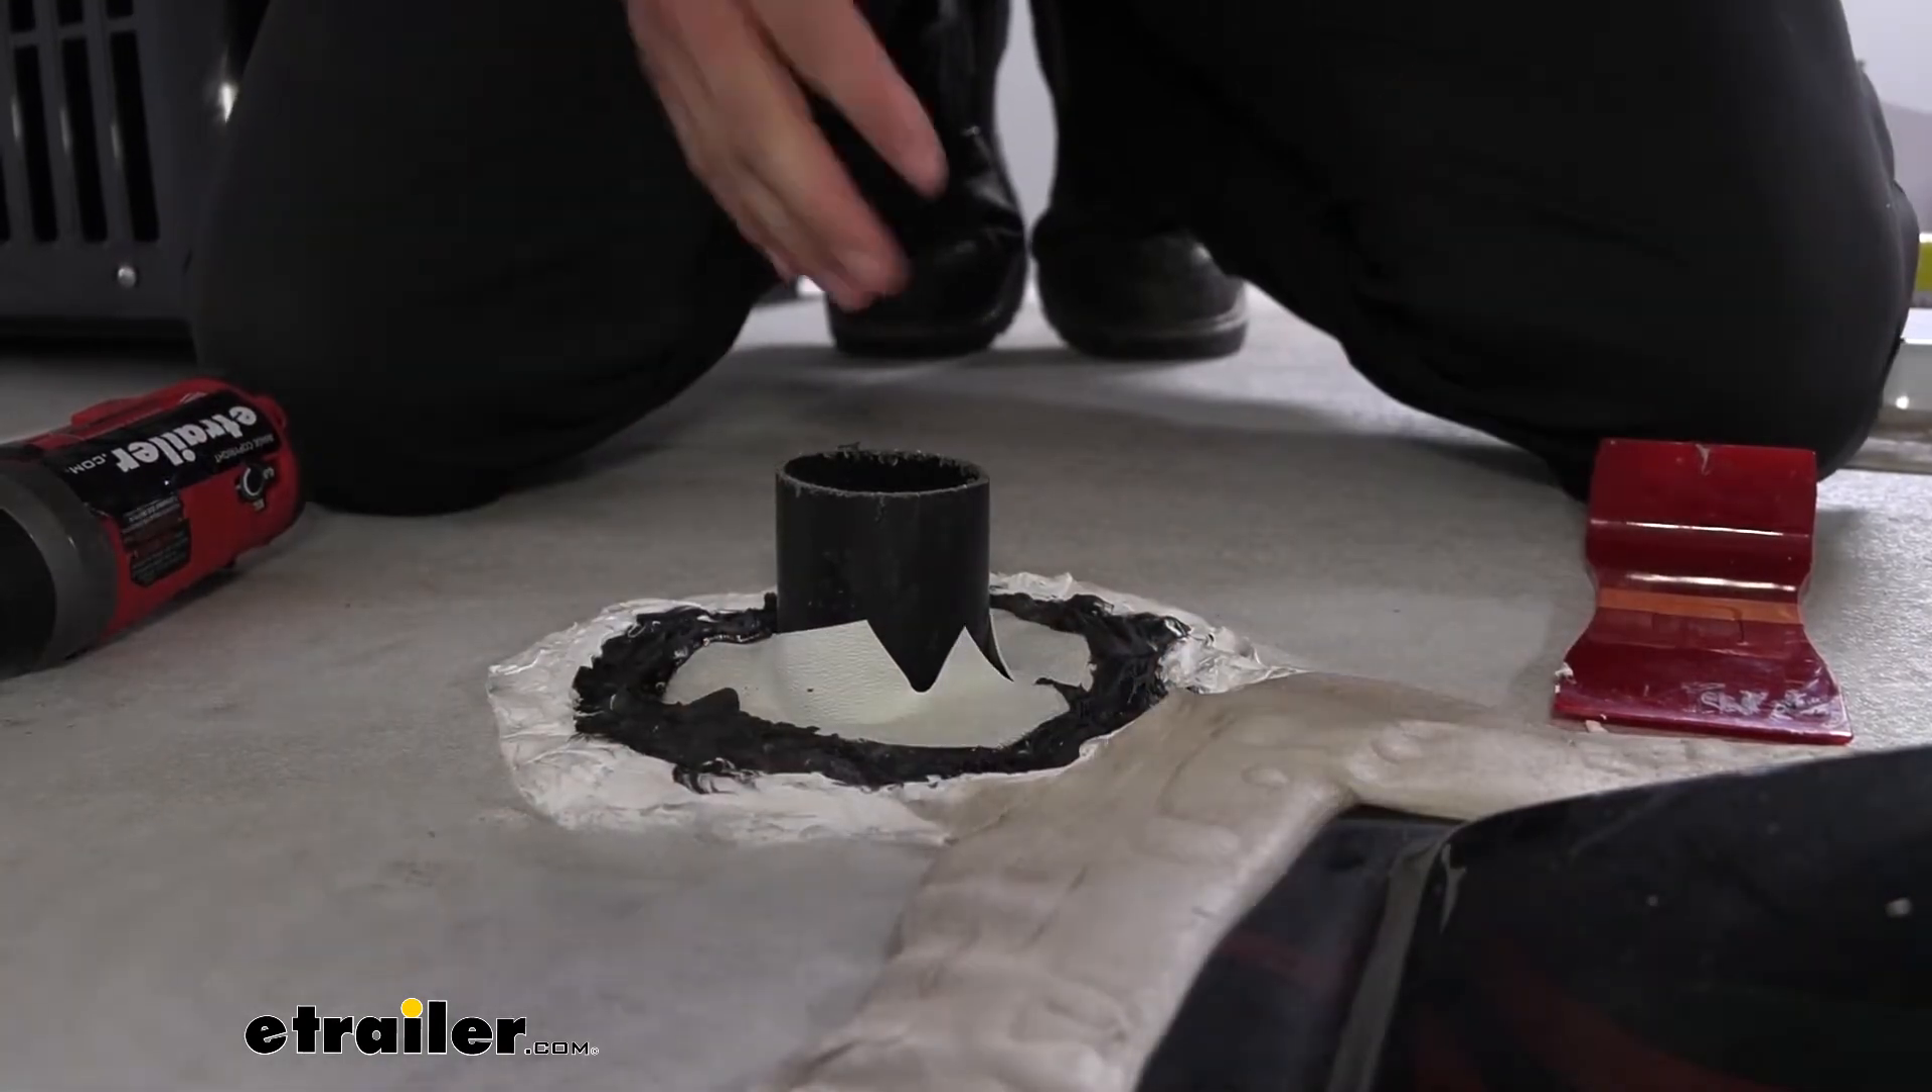But as you can see, this tube sticks up pretty far.